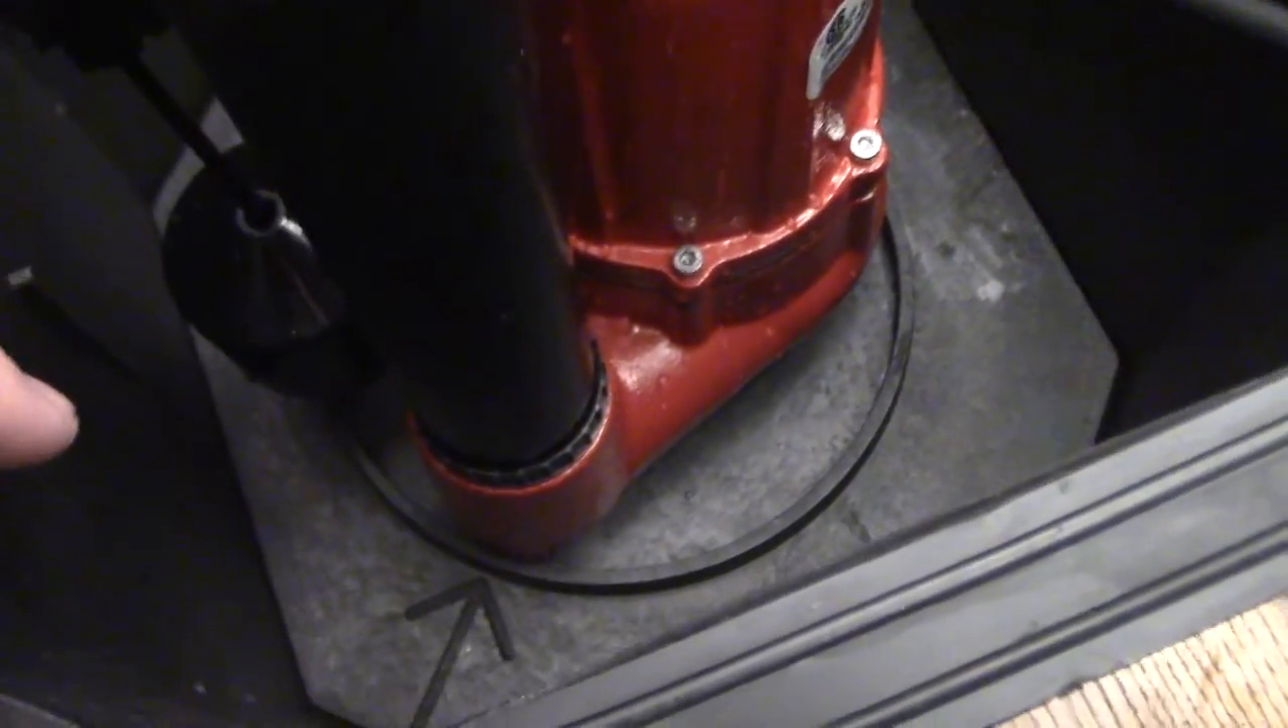And you can see that the pump did fit into the circle.